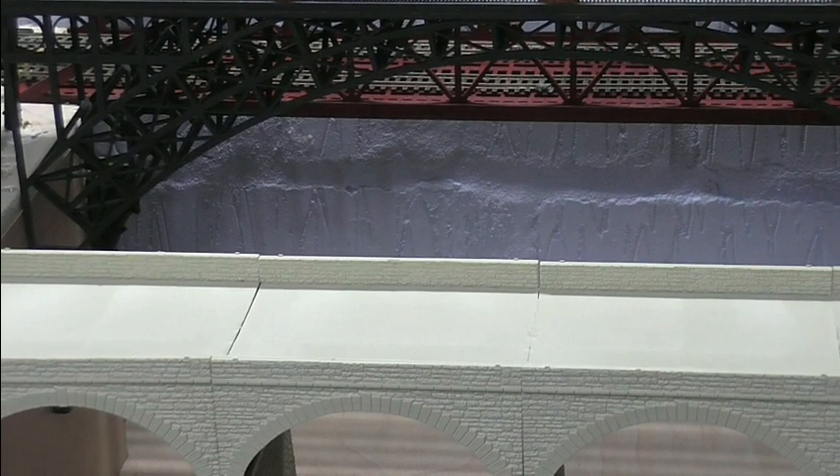You can see the gaps on the bridge but i'll sort it one way or another.